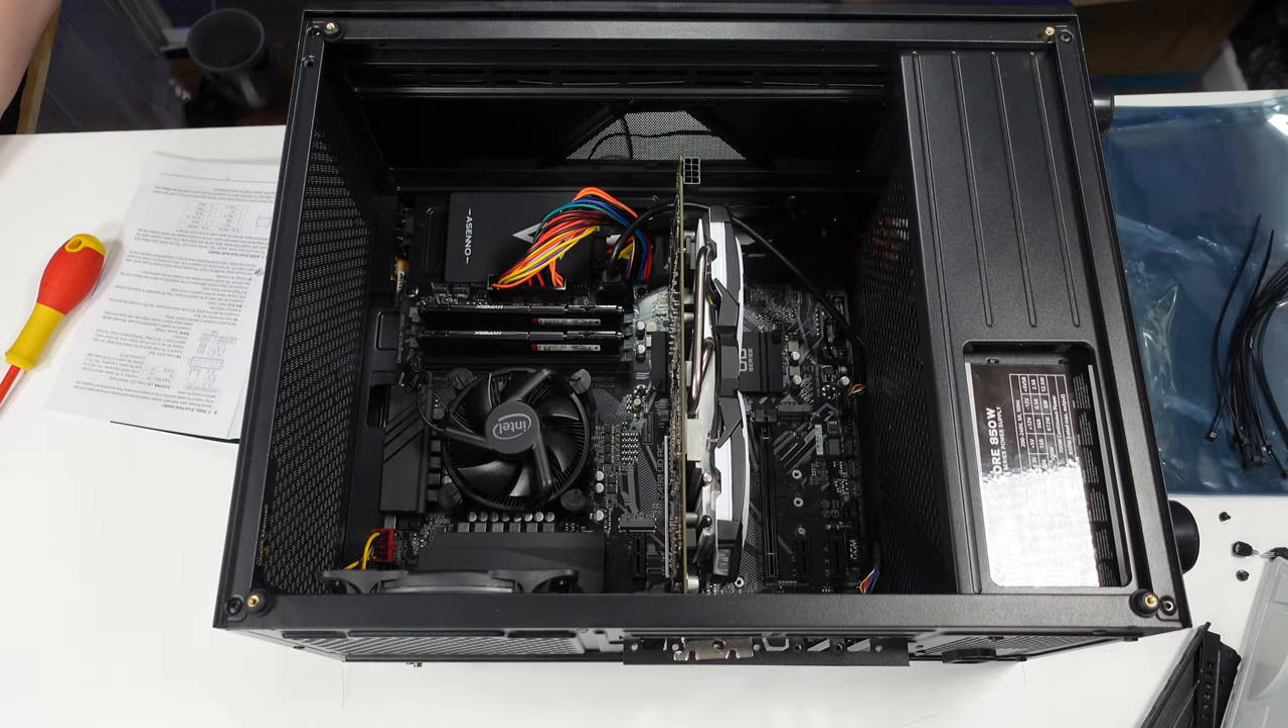Okay so graphics card in place.